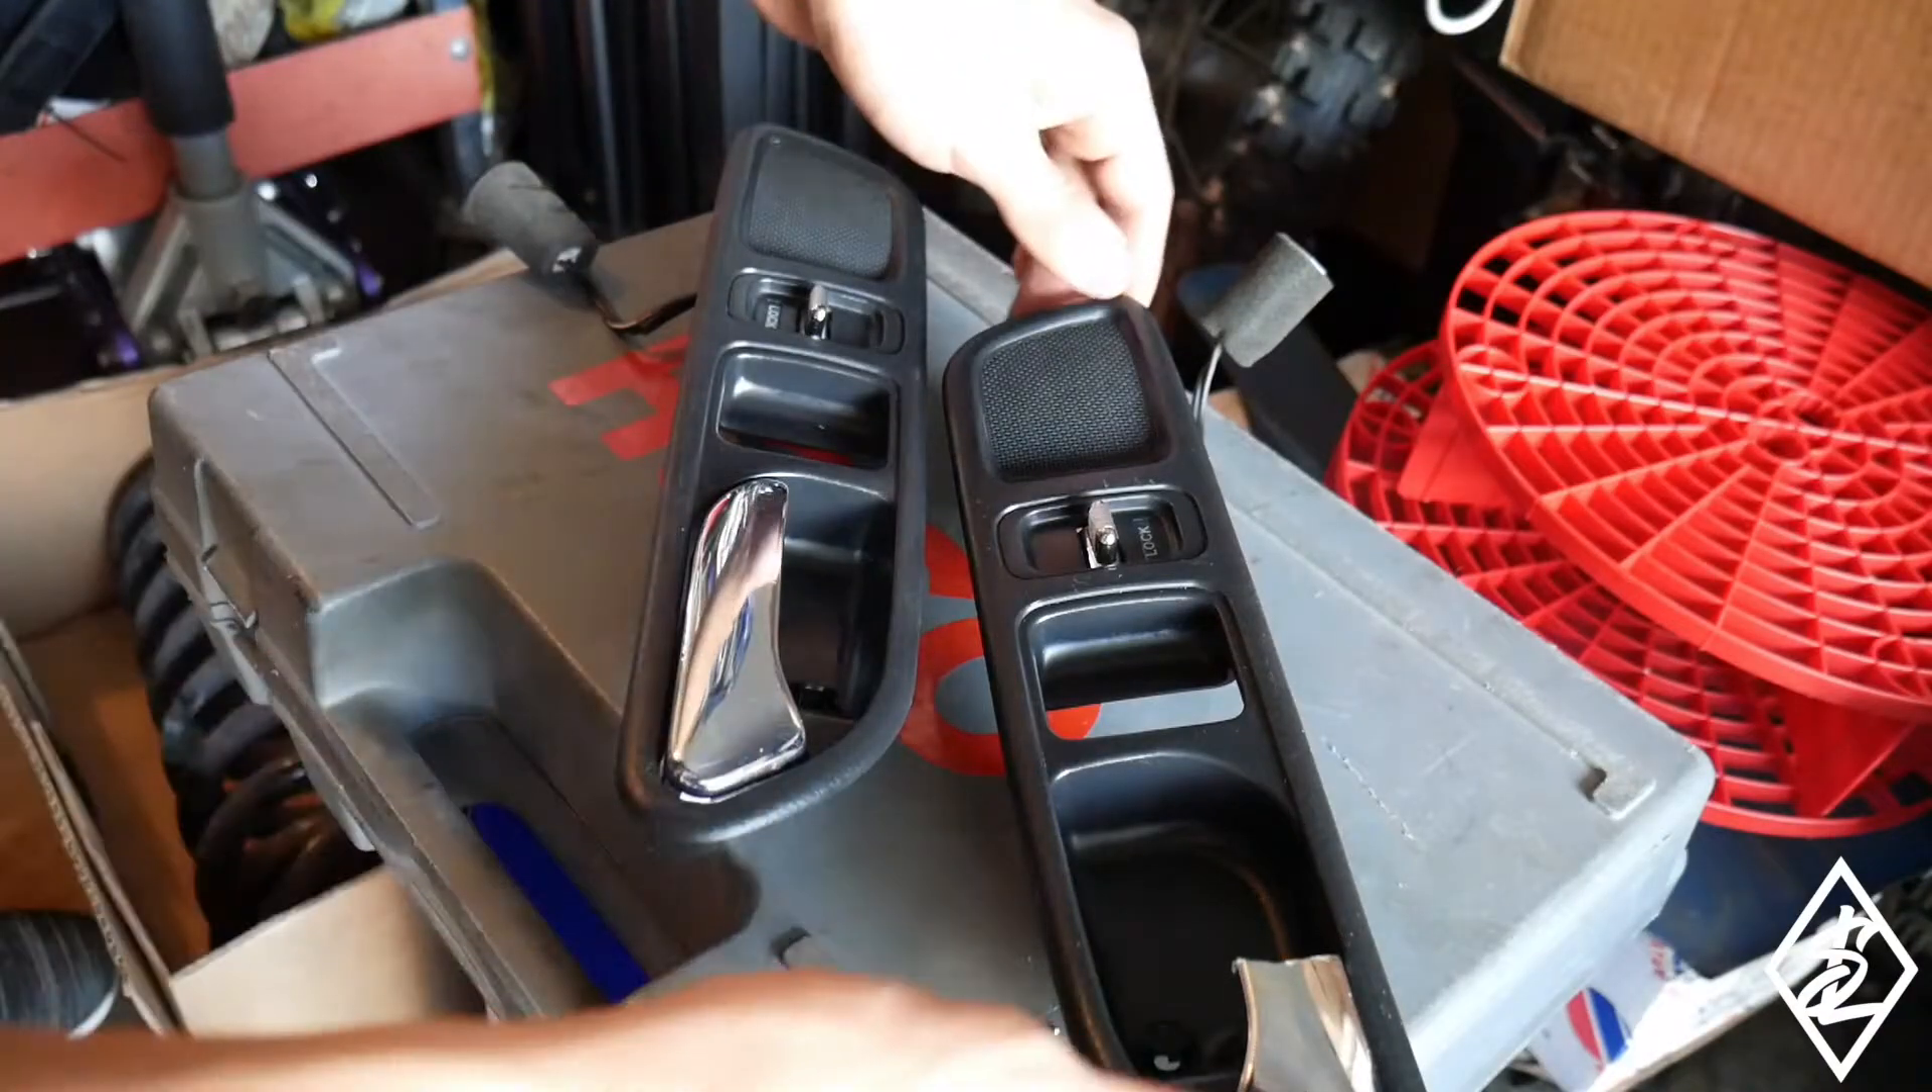Here's the handle is fully taken off of the door panel.